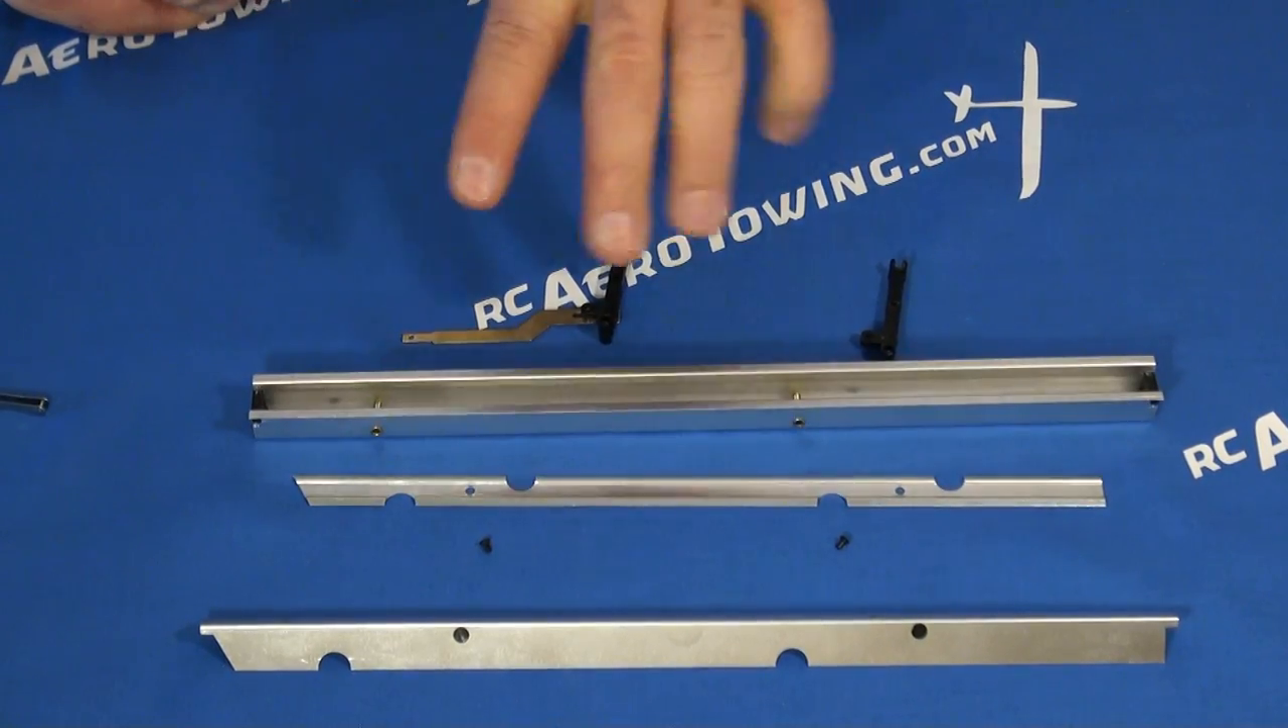You pretty much have all the parts of the spoiler taken apart.